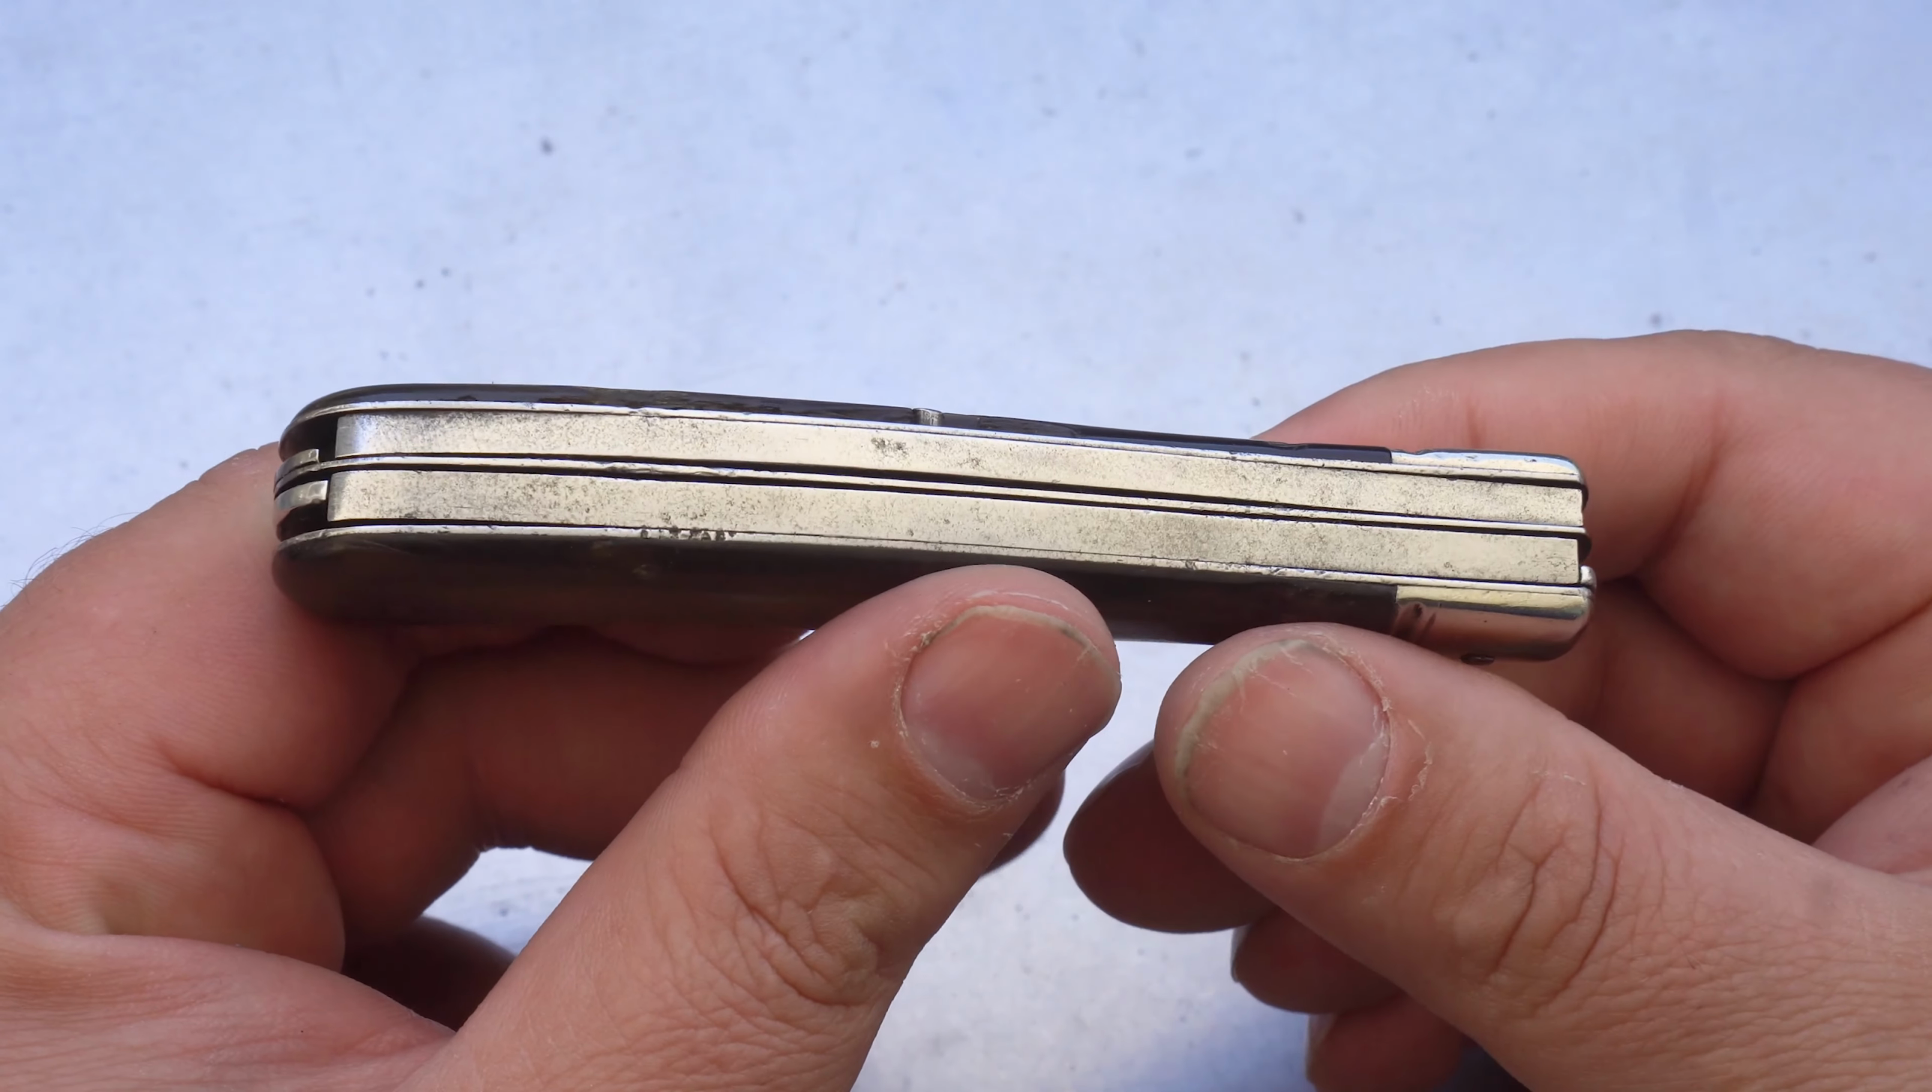You can see there are a few gaps between the back springs there.